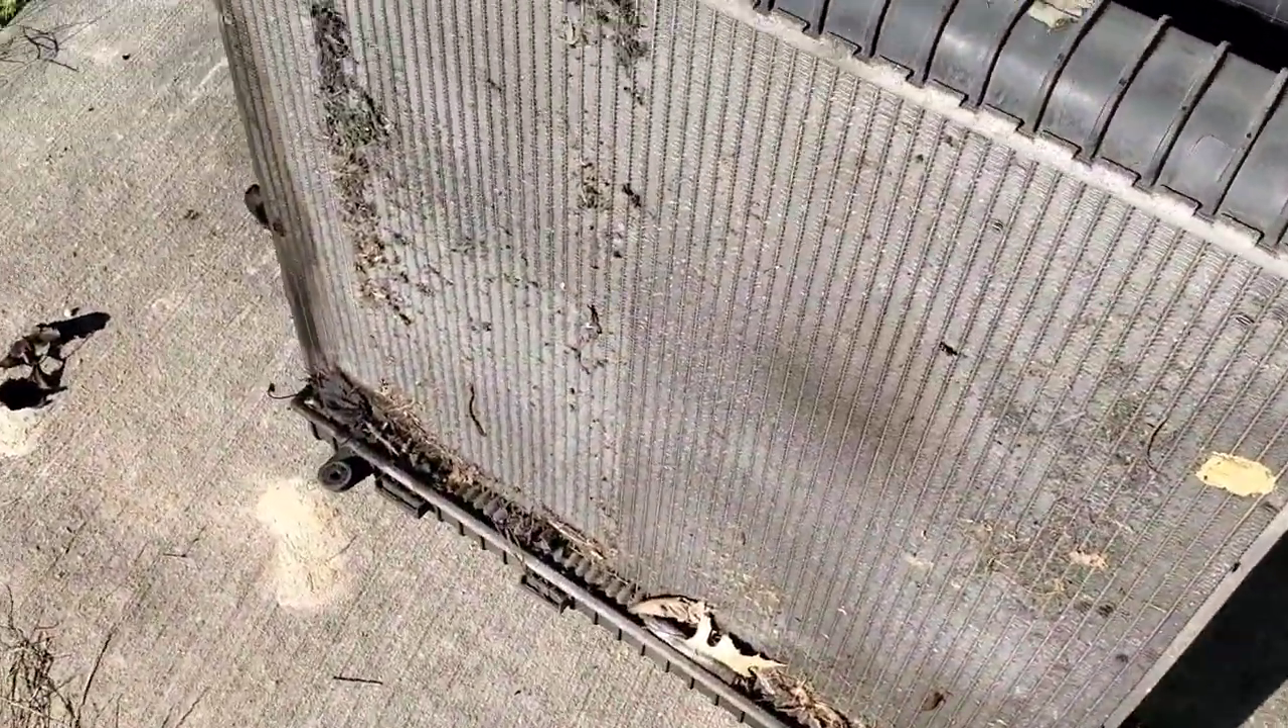All right. The radiator is out.